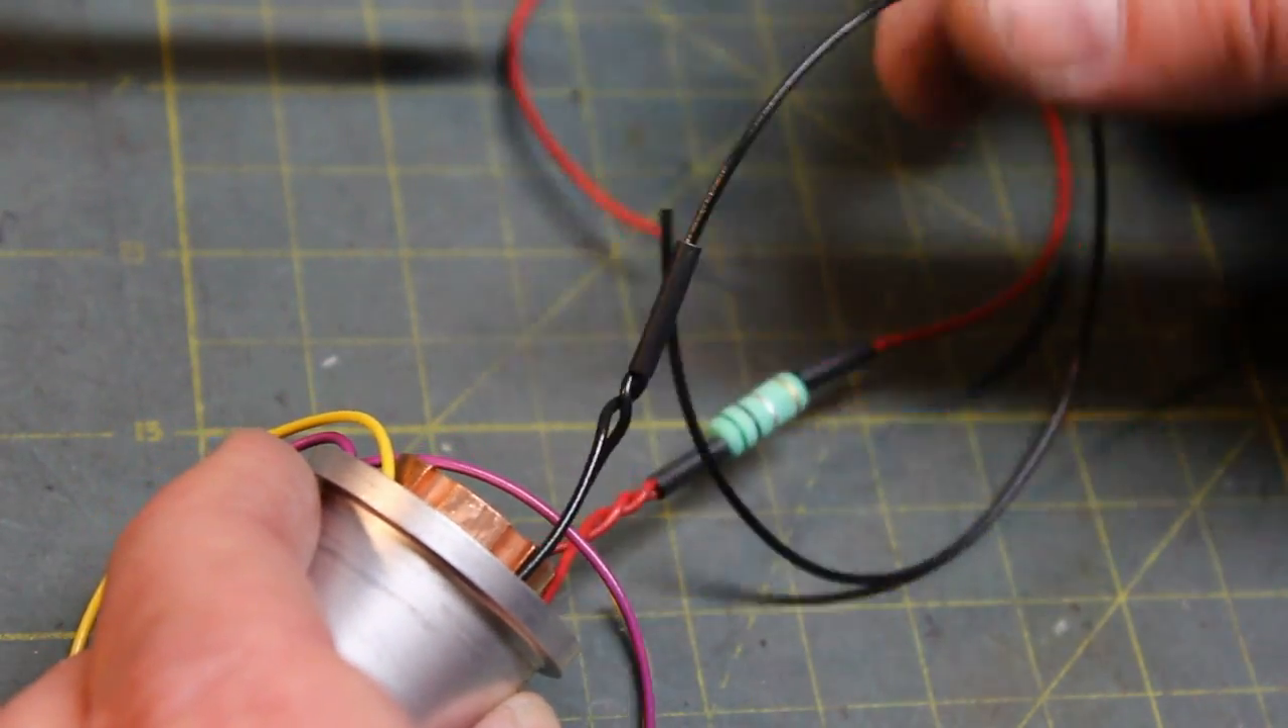As you can see, I've got heat shrink on both sides of the resistor.